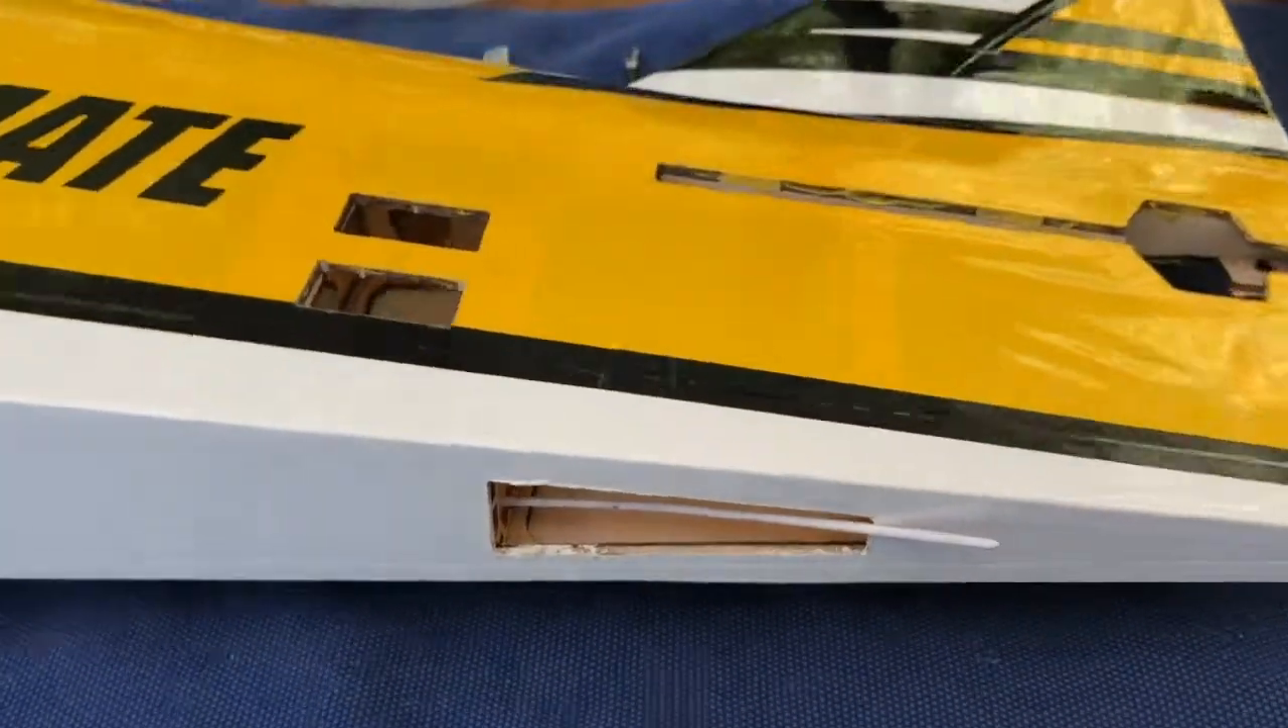I took the inside of a Bowden cable and ran it through the holes and out the bottom here.